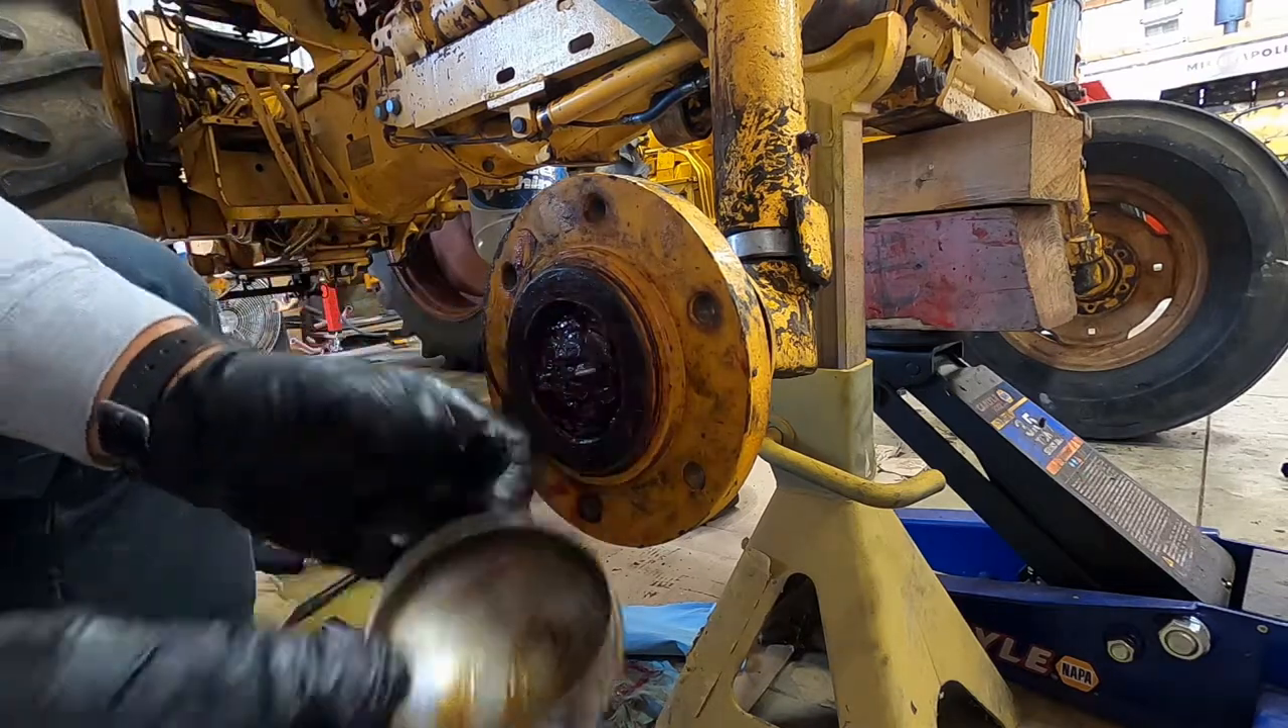So then the last thing that I need to do is I need to put the cap back on the outside.